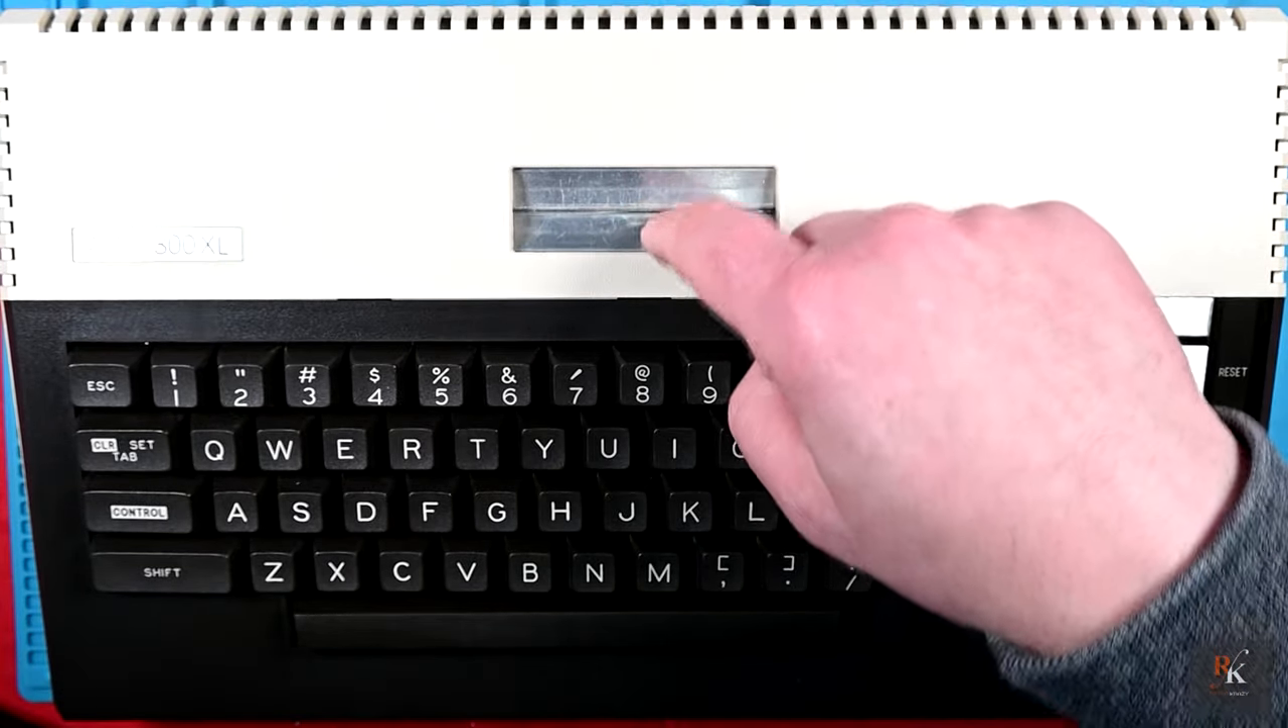We have an Atari 800XL that's now back together and looking like an Atari 800XL.